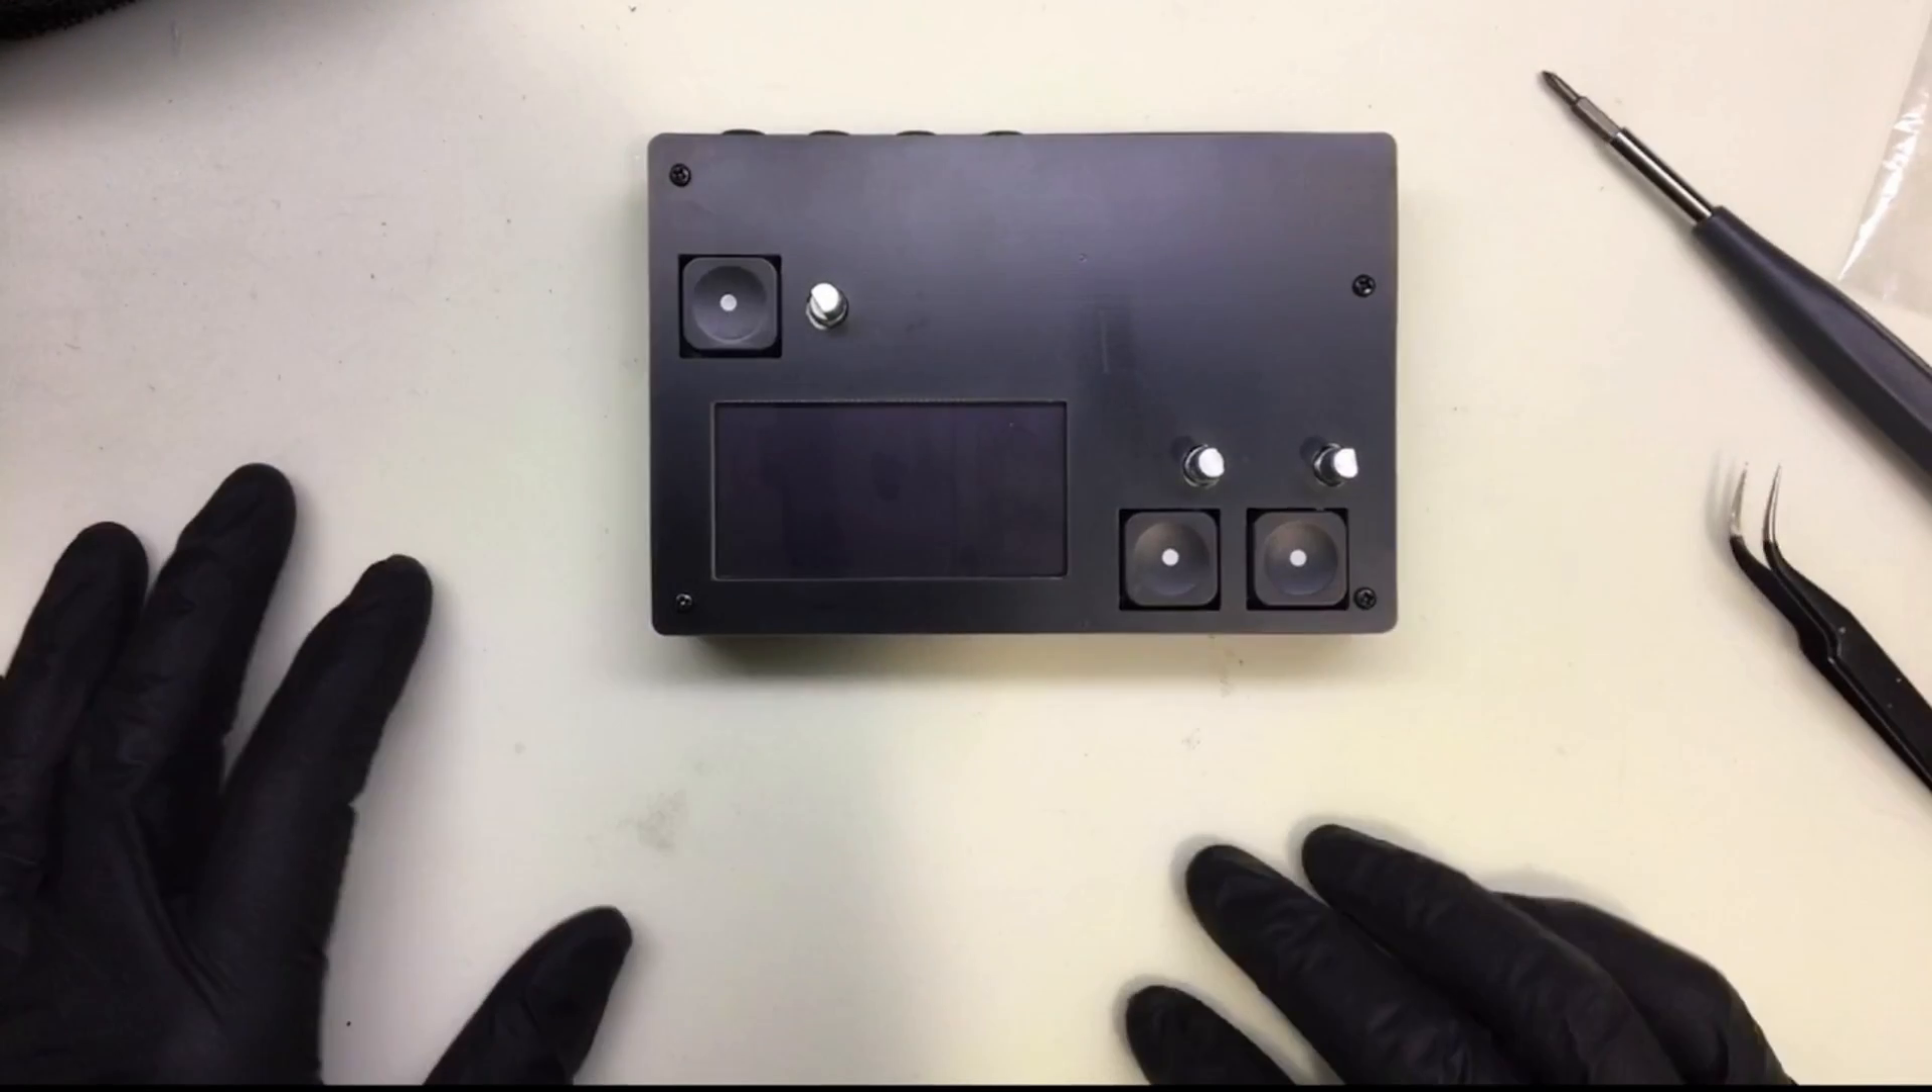But I think that looks pretty okay. So, that's the case. Assembled. Ready to go.